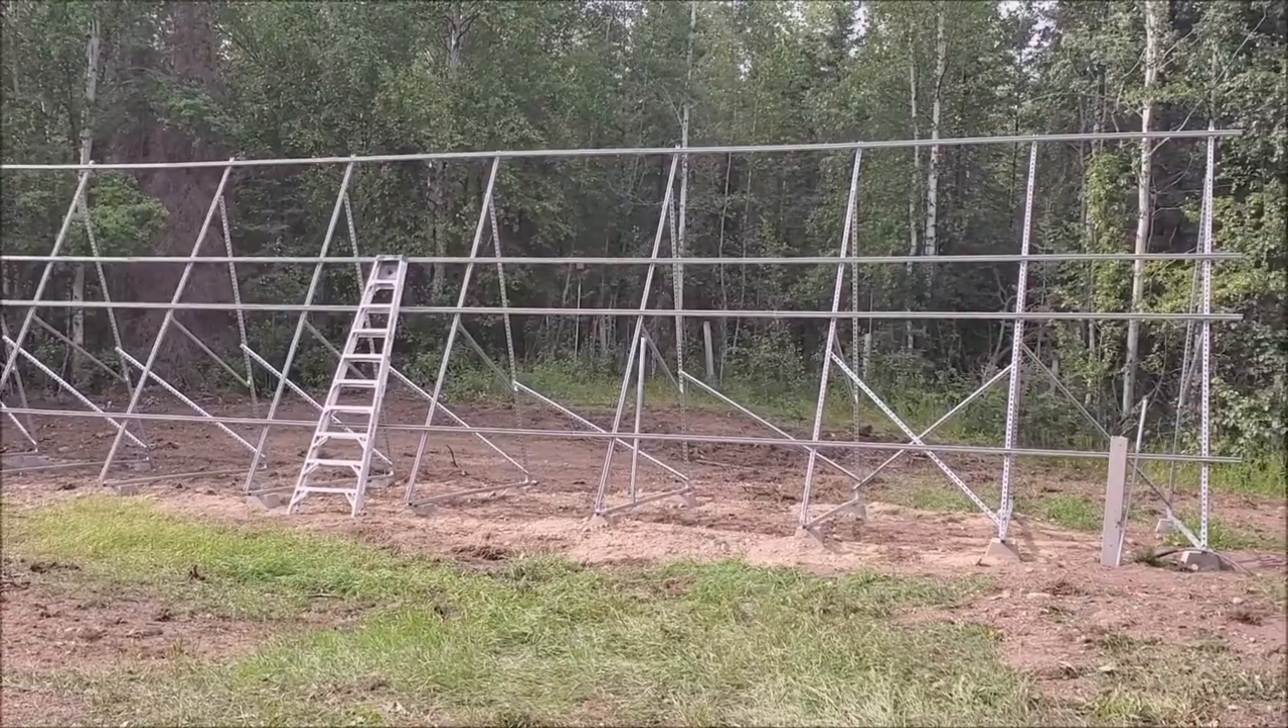I got all the horizontal runs attached and where I need them.